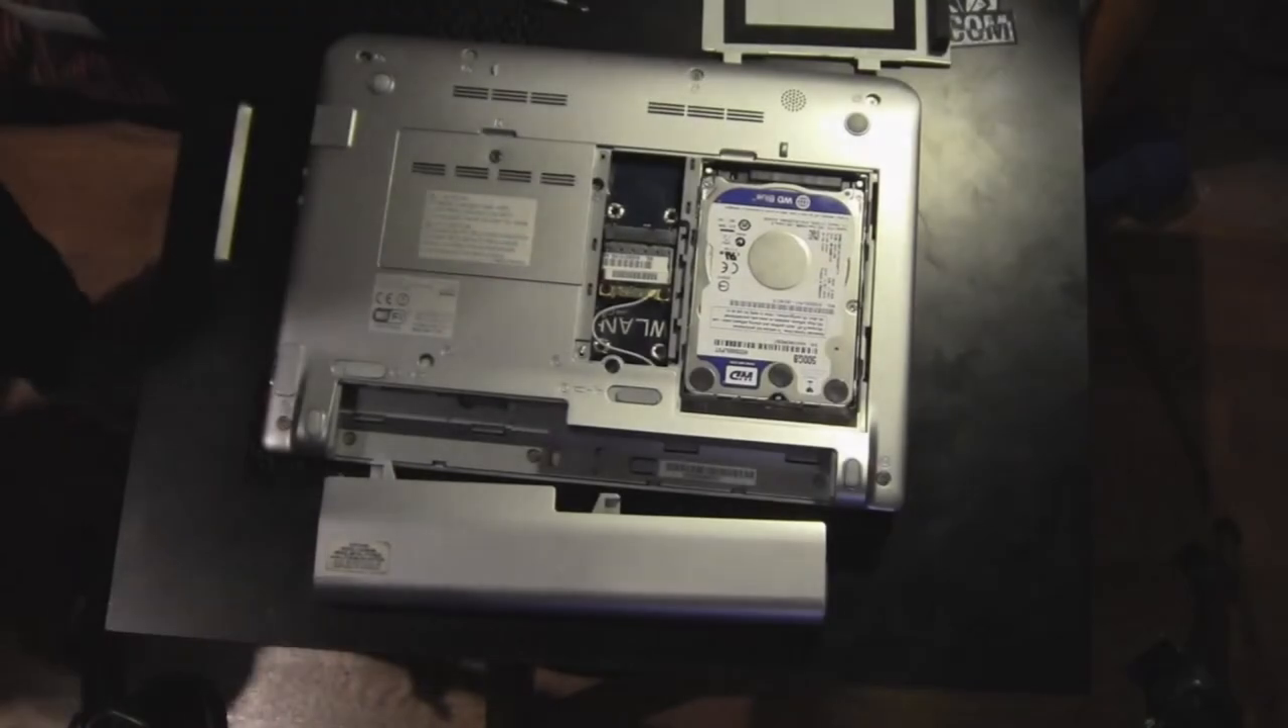Ecco qua, è stato montato l'hard disk.